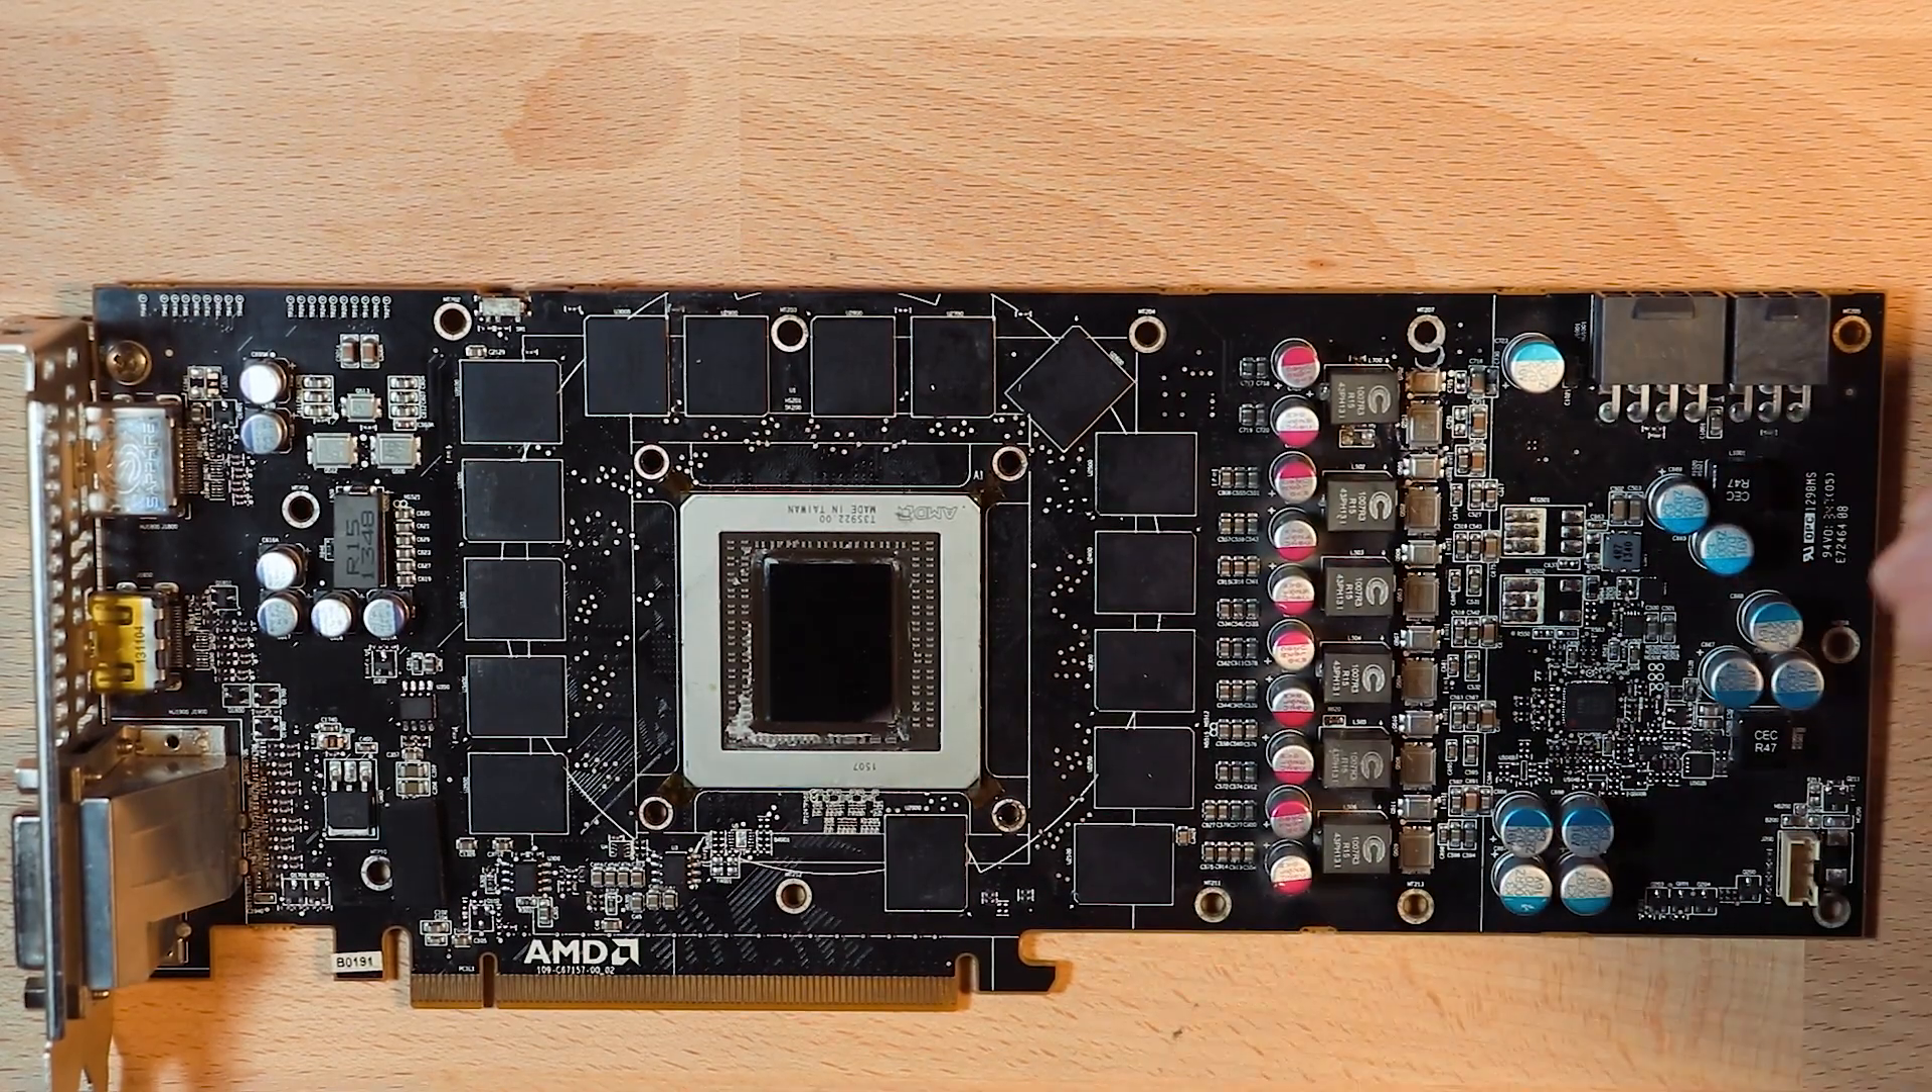With the heatsink off, we can inspect the top side of the board for physical damage.